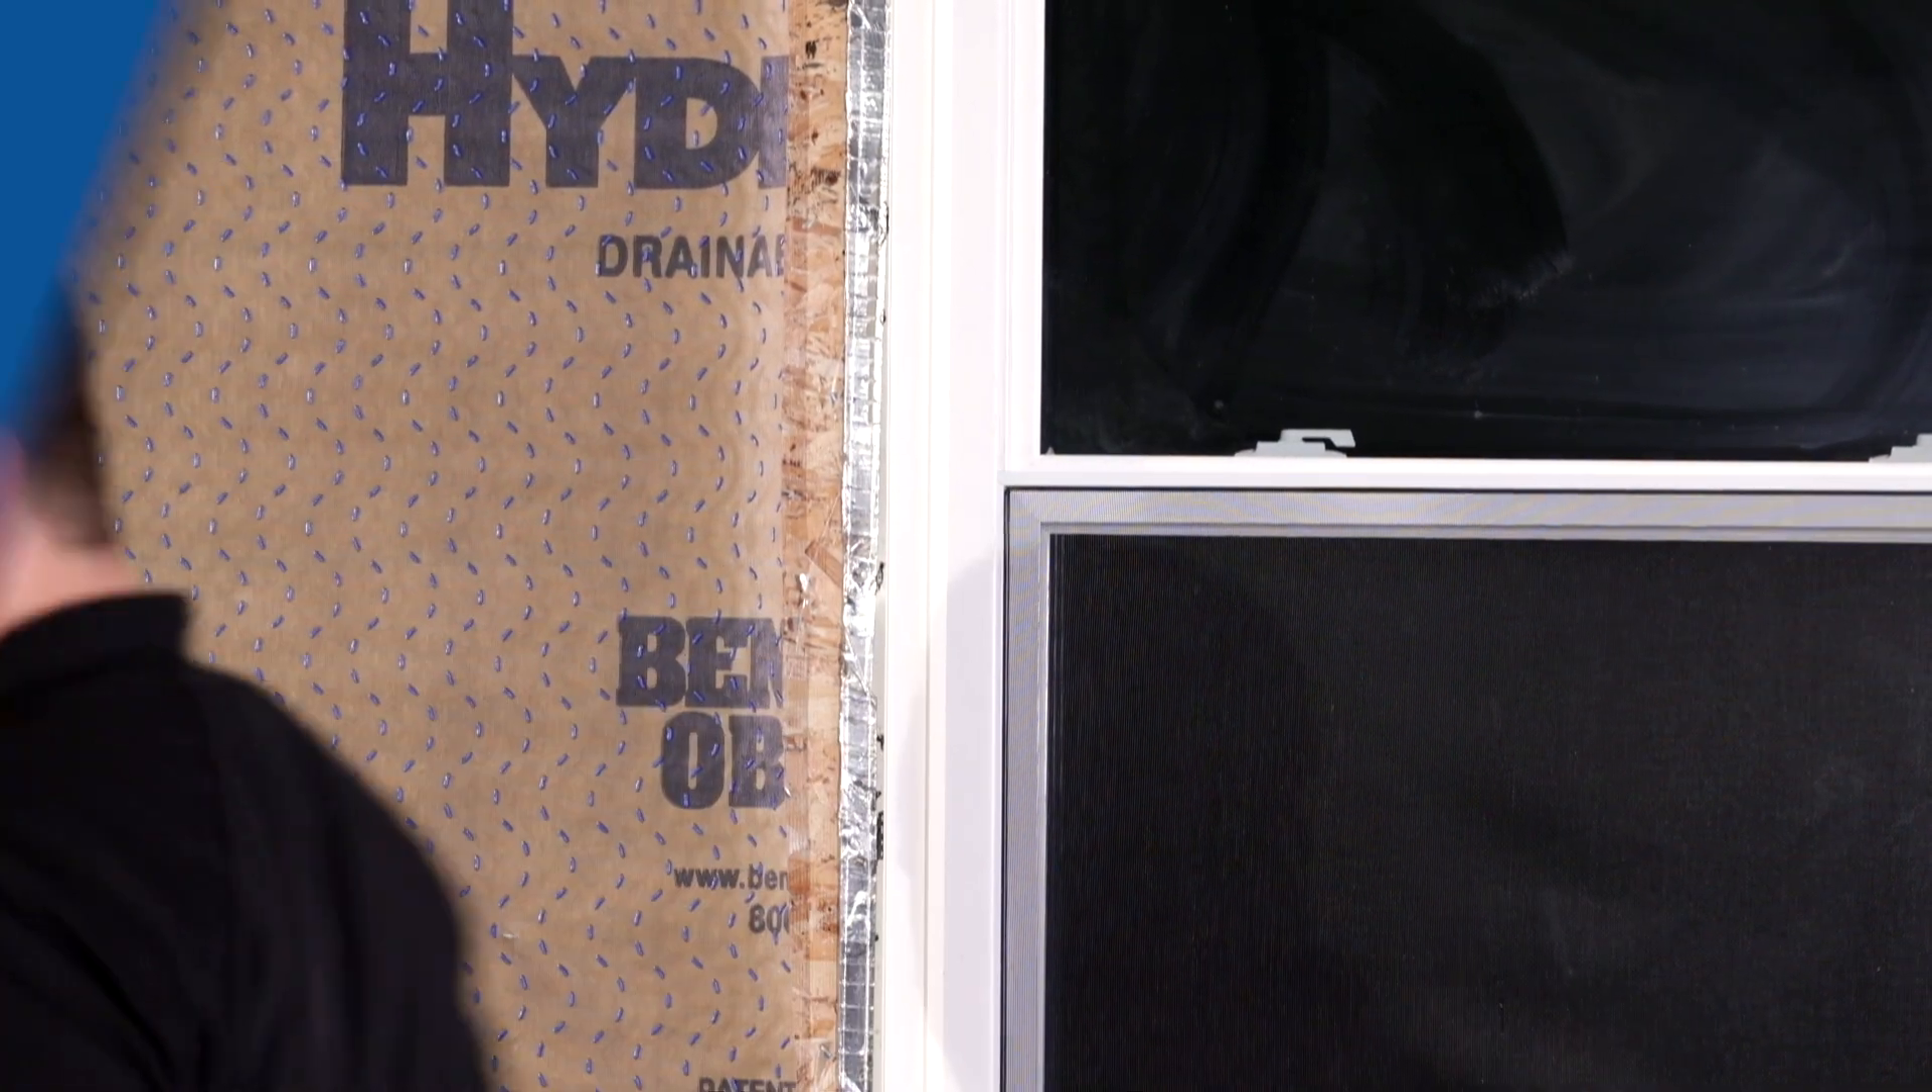So now we have the window installed.